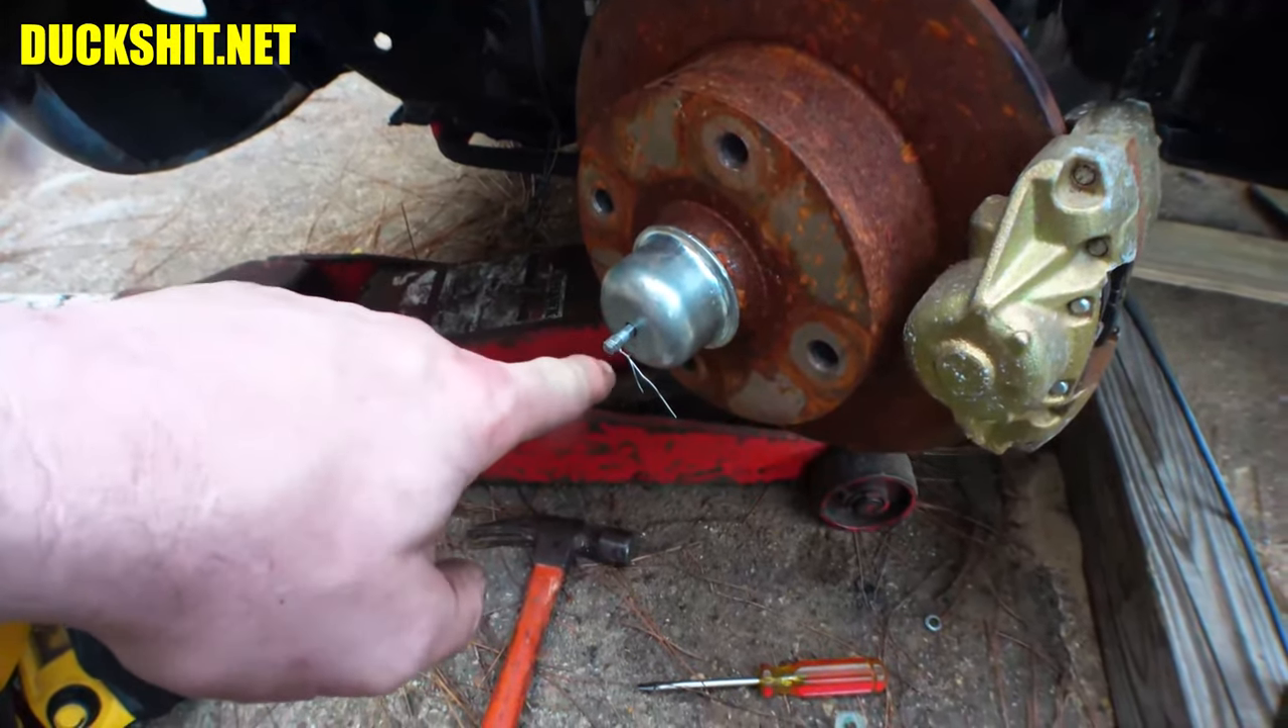We got the bearing cover on here.